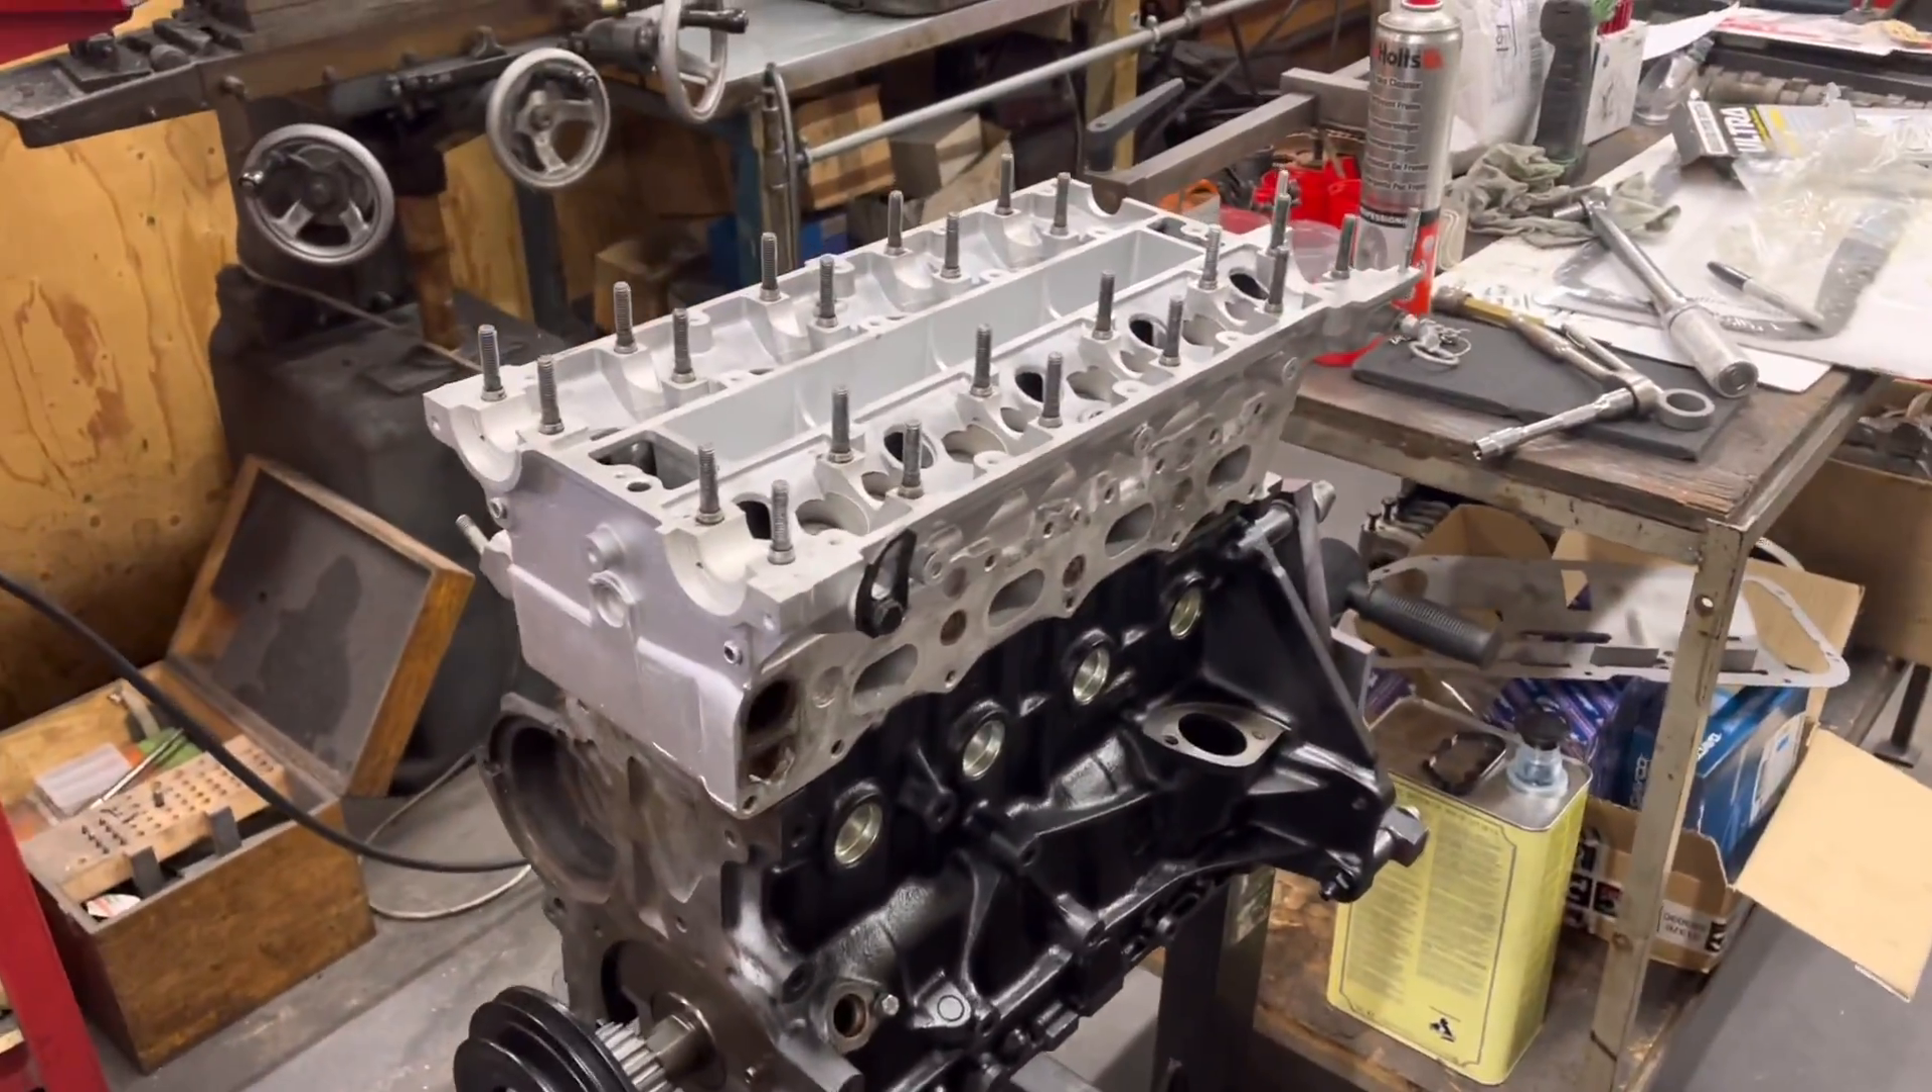So guys, as you can see, Isaac has got the cylinder head on the Vauxhall now.